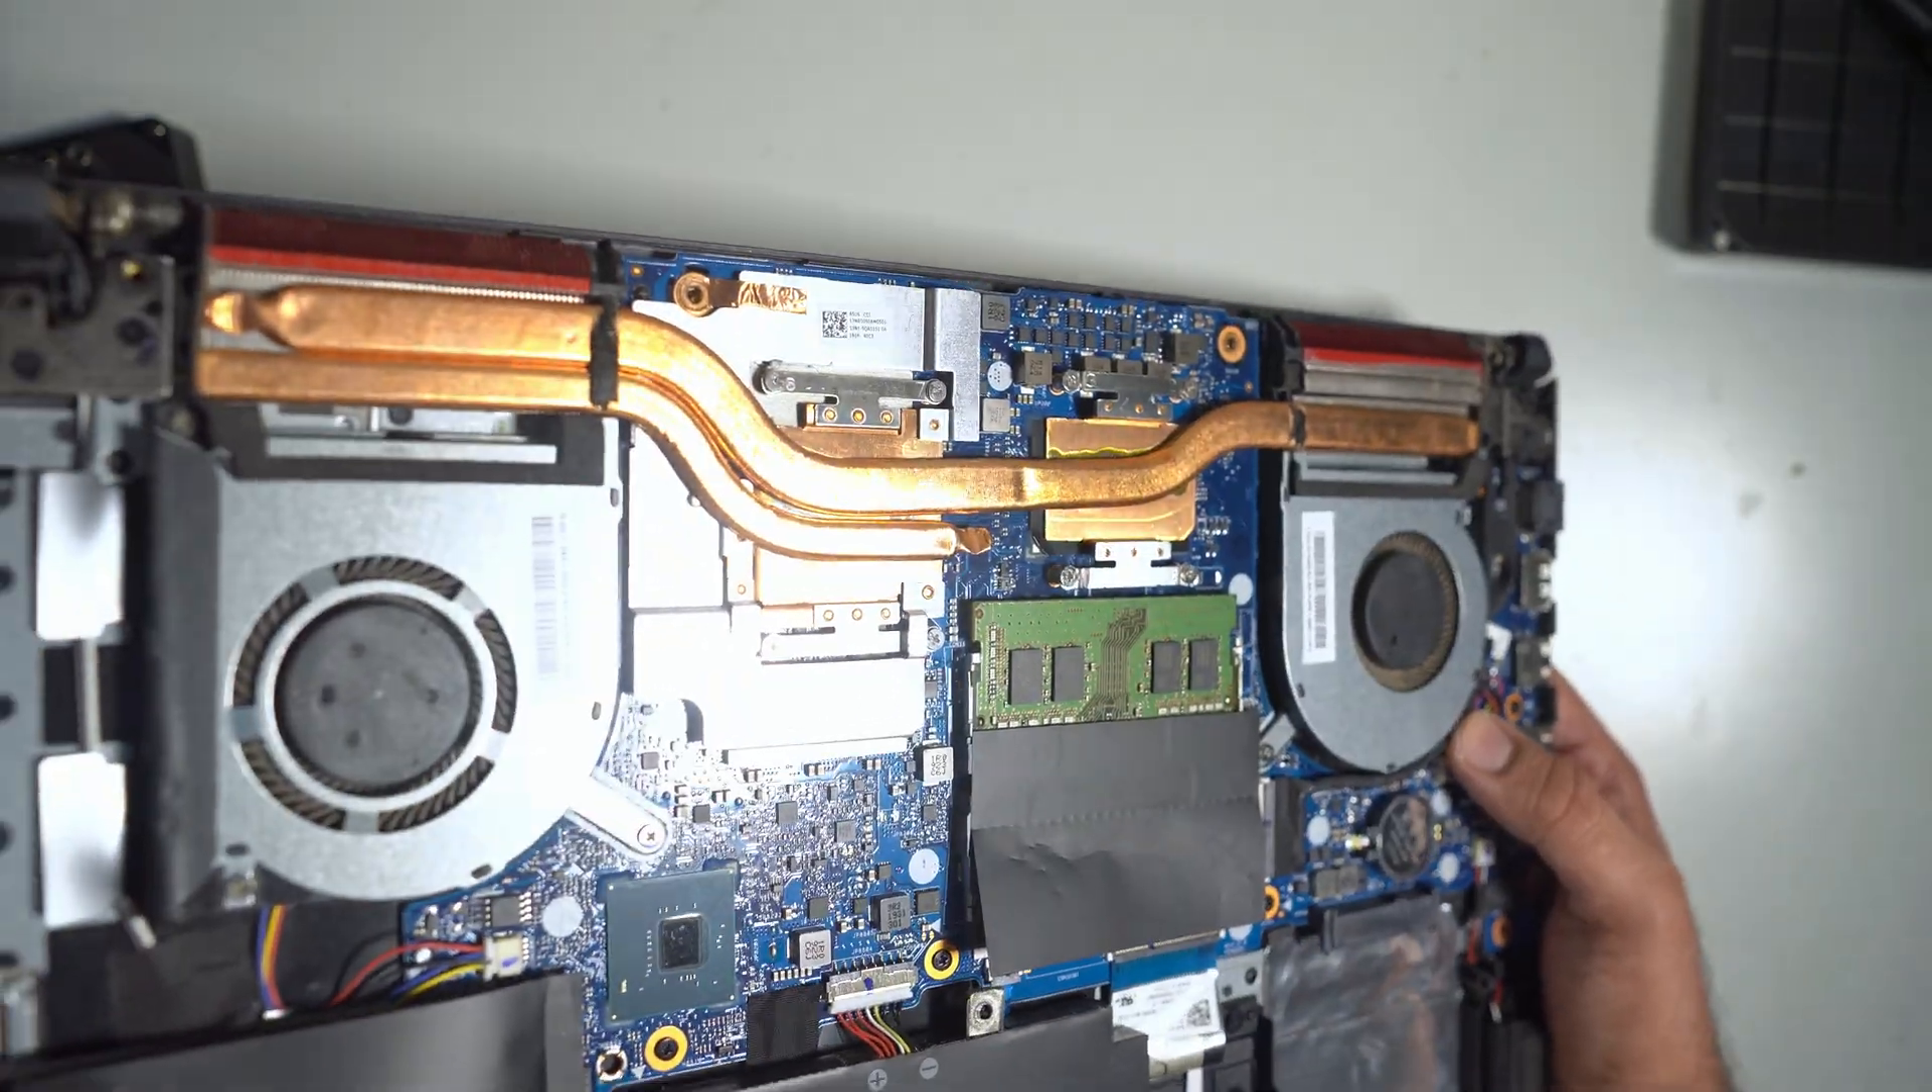We have completely assembled the fans and the heatsink altogether again.